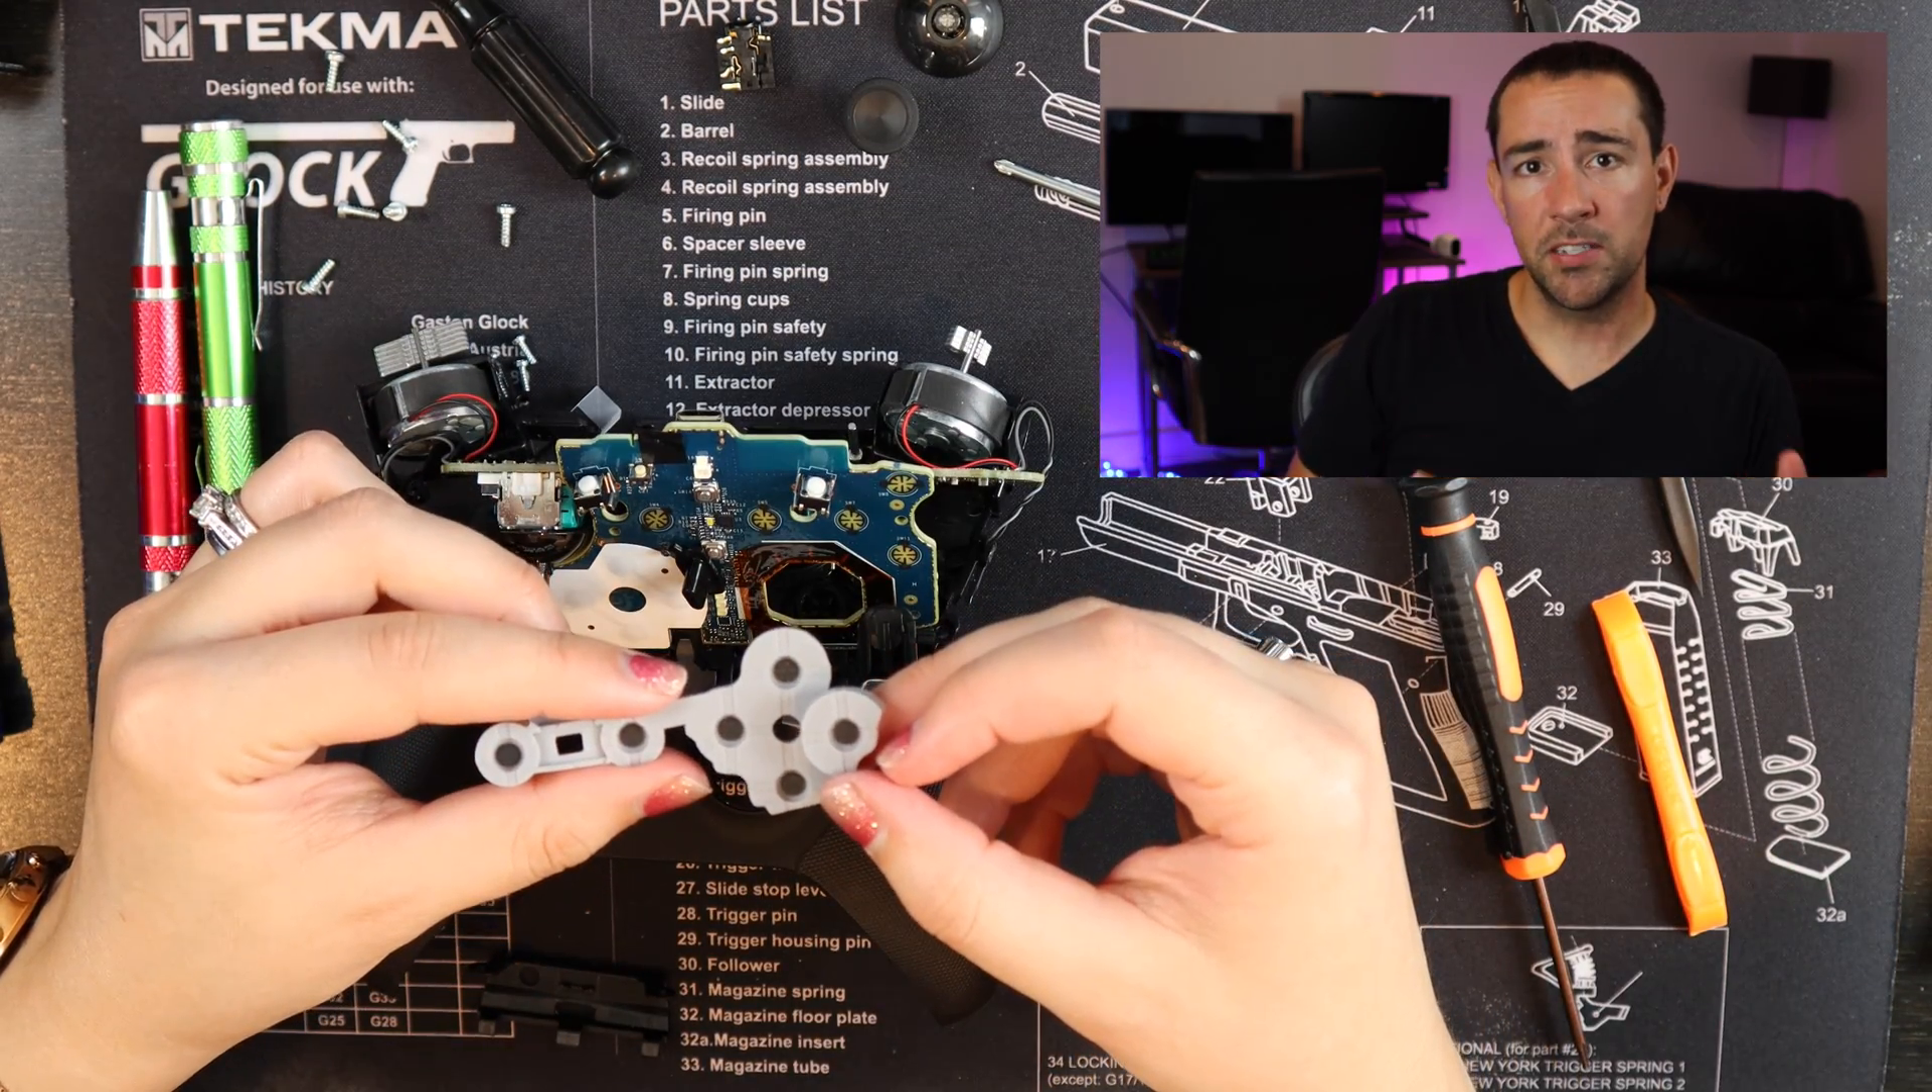Here you can see we got the rubber mat out that is the contact point for all the buttons on the controller.